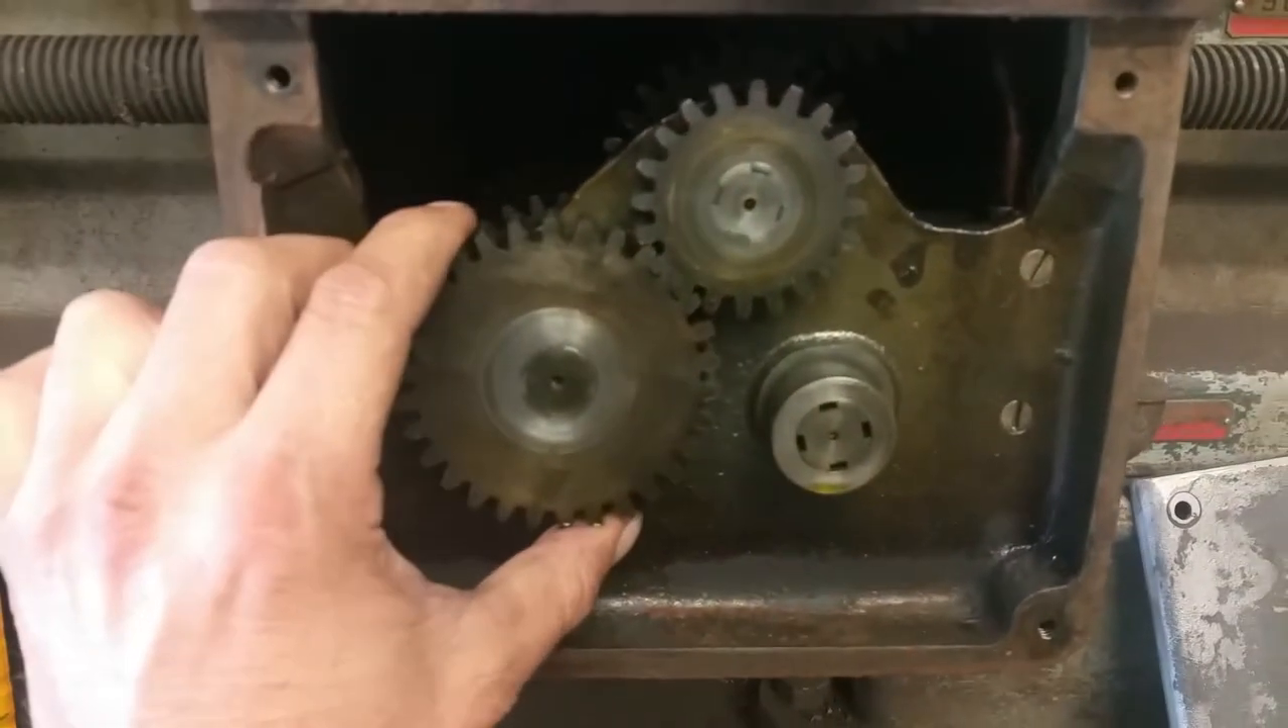Uh i took this four bolt lower plate off and i can see these gears.